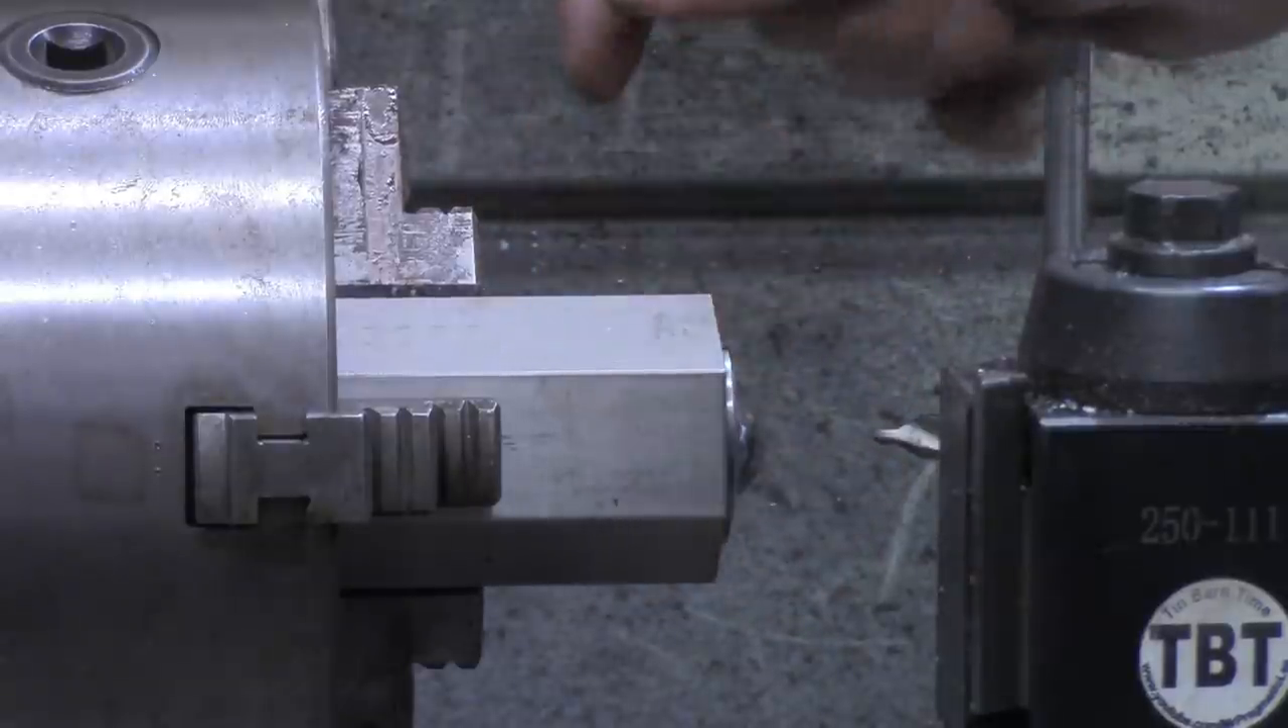All right, I've got our collet holder, our hexagon collet holder mounted in the three jaw chuck.